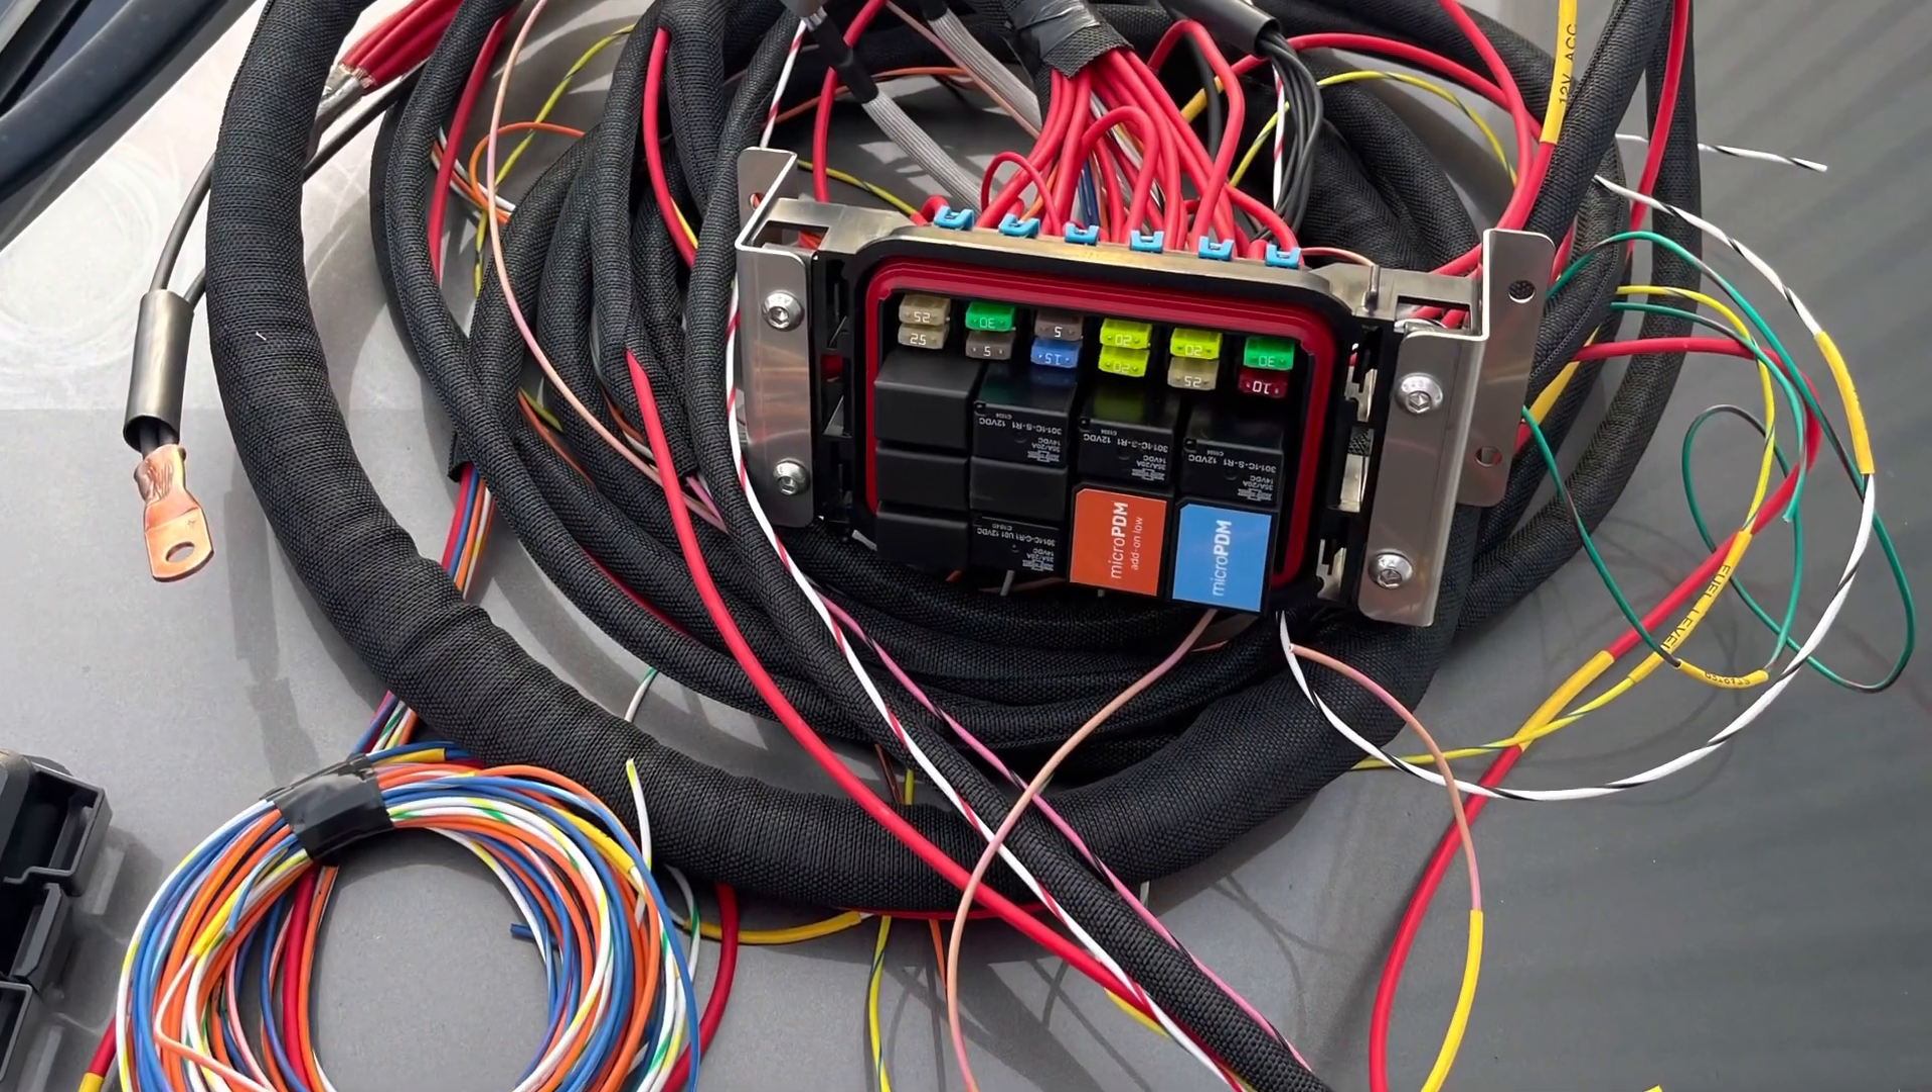And this is the fuse box all completed with all the brand new wires and all loomed out and ready to install.